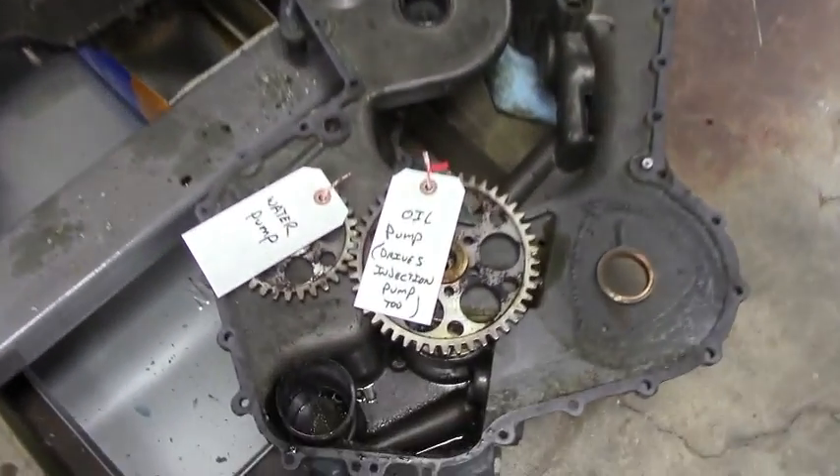Okay, I got the front cover off, and then I marked all the gears with little tags on what each one is.